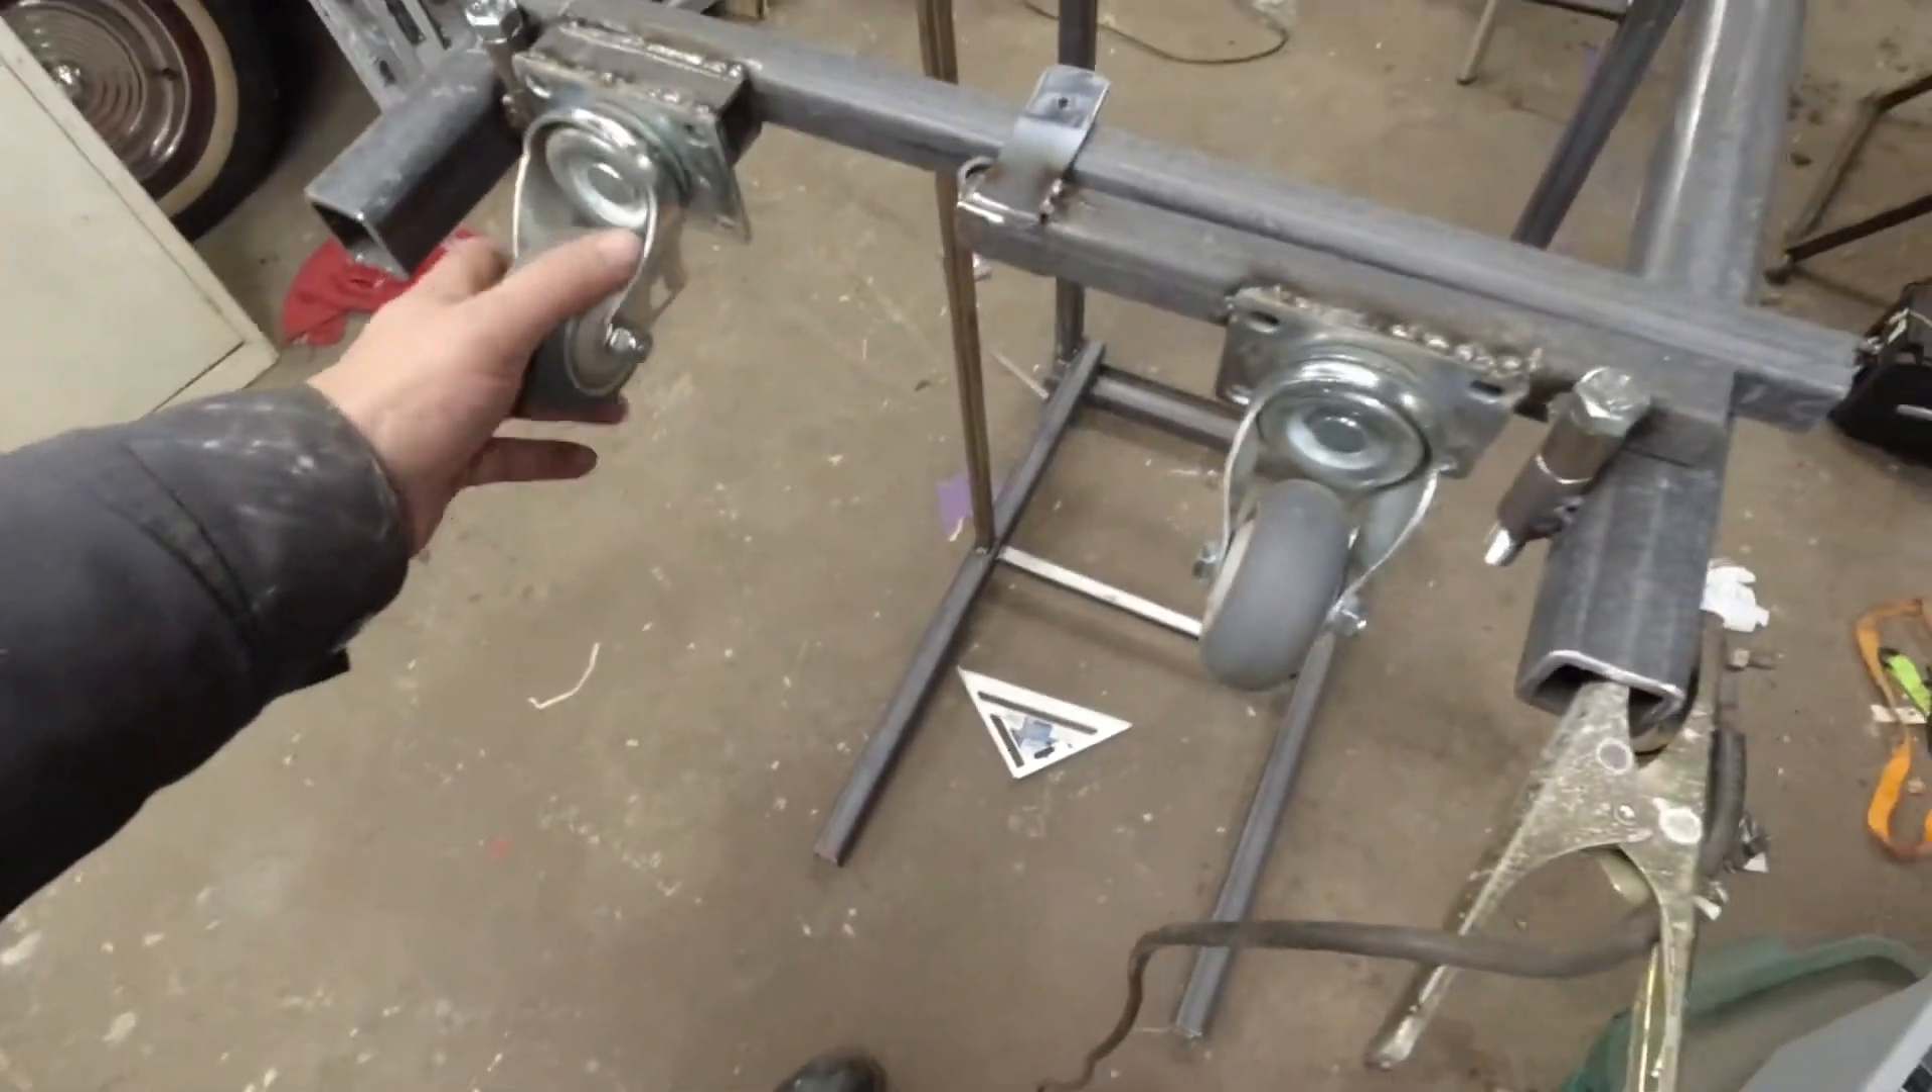So I welded on my casters.